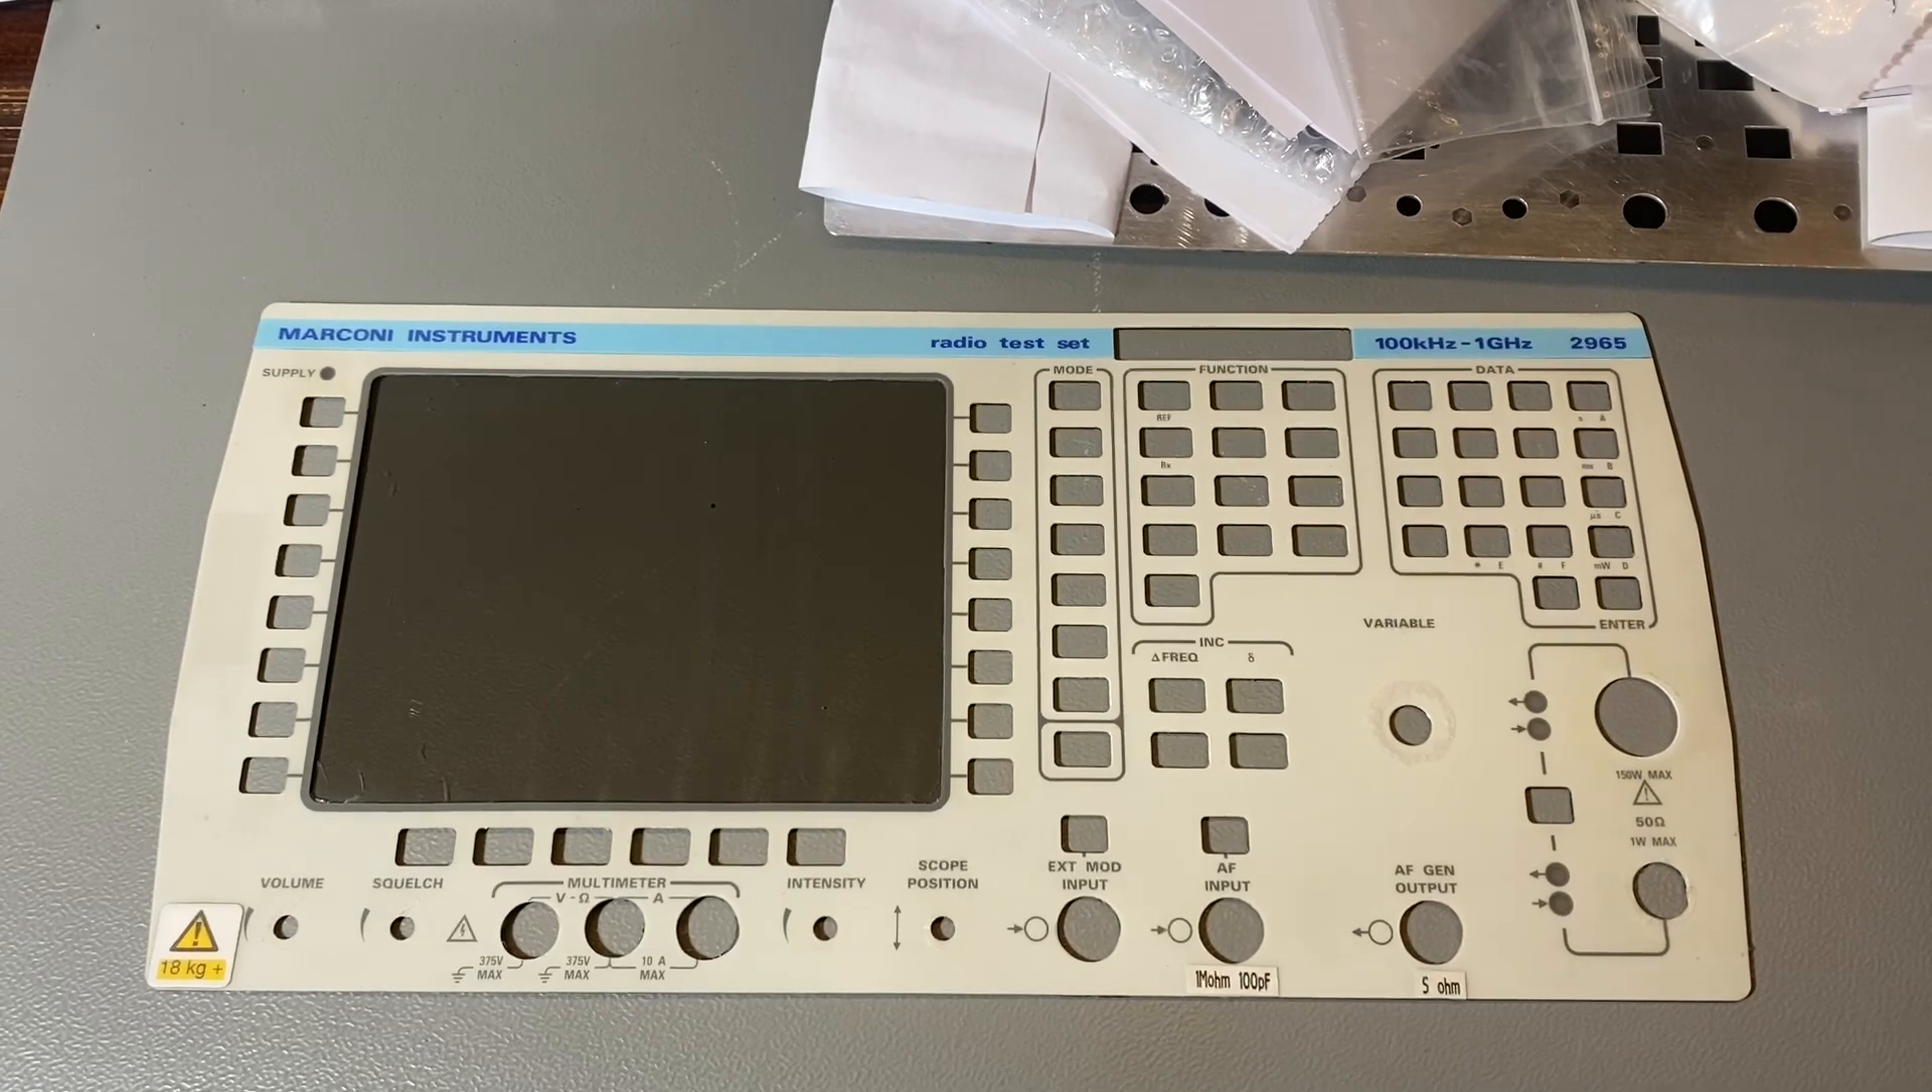After i've removed the crt module i decided to take a step forward and i have removed all the front panel and i'm gonna show you now at least on my unit how it is.